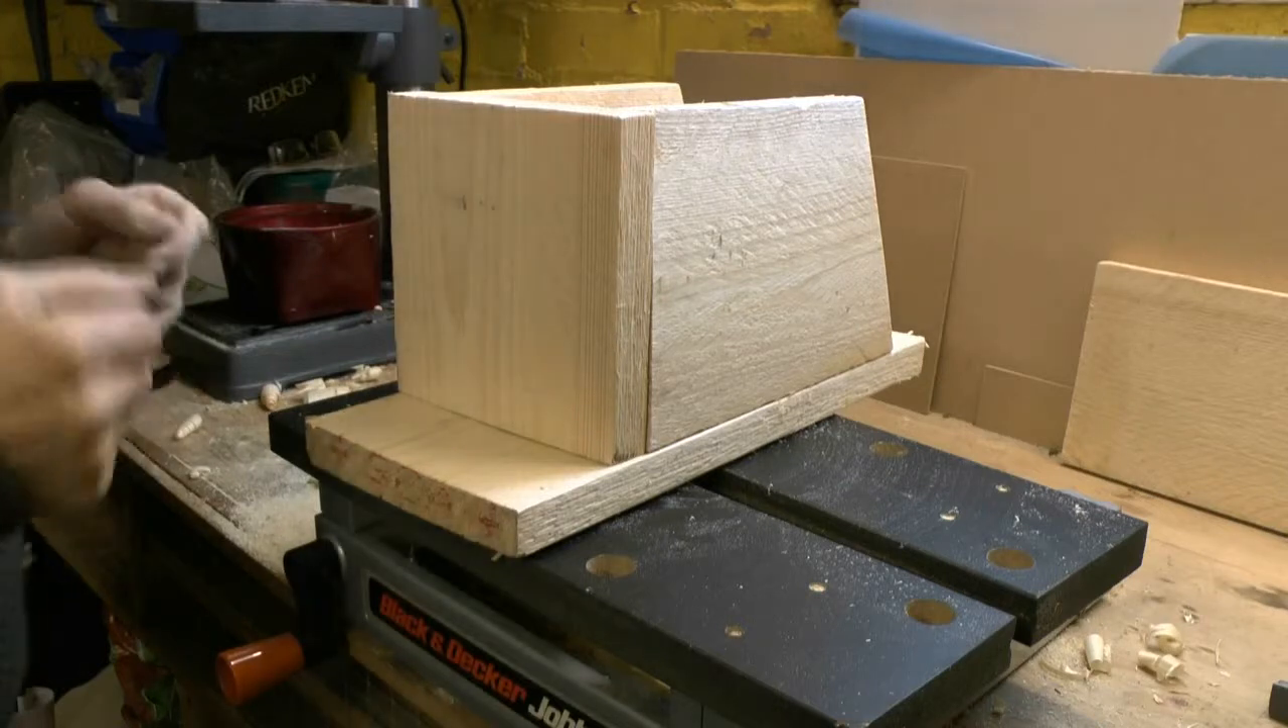Now I've cleaned all the rough edges up and put the pieces together and it's beginning to look a bit like a bird box now.